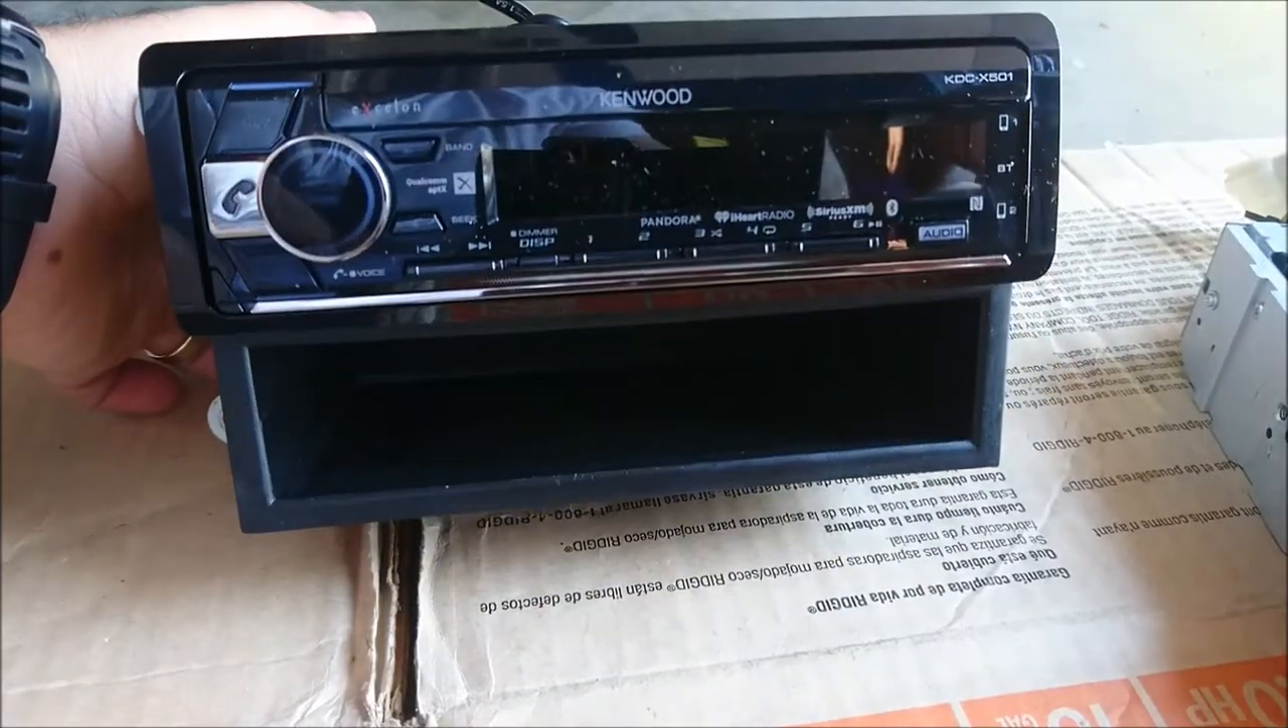So now the deck's all set to go. The storage pocket is on the bottom.